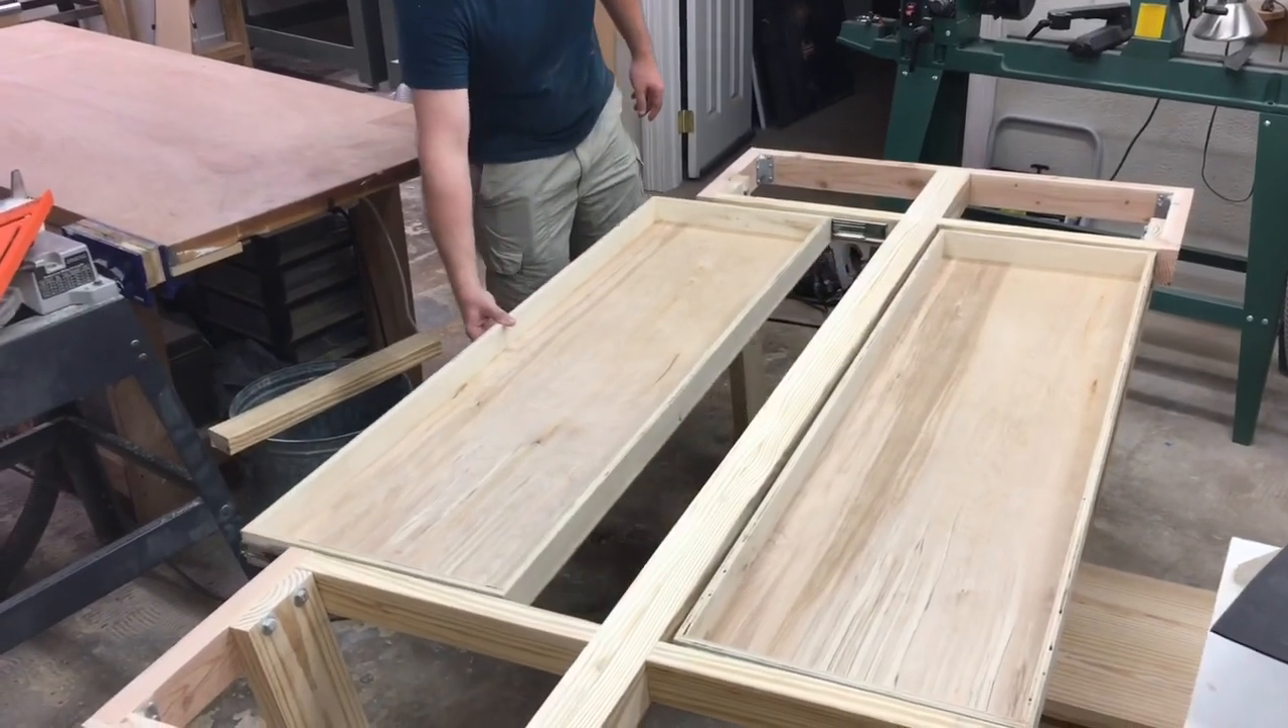The only thing that's left of course is put the face of the drawers on but I wanted to be able to show you just how easy these drawers open and close.